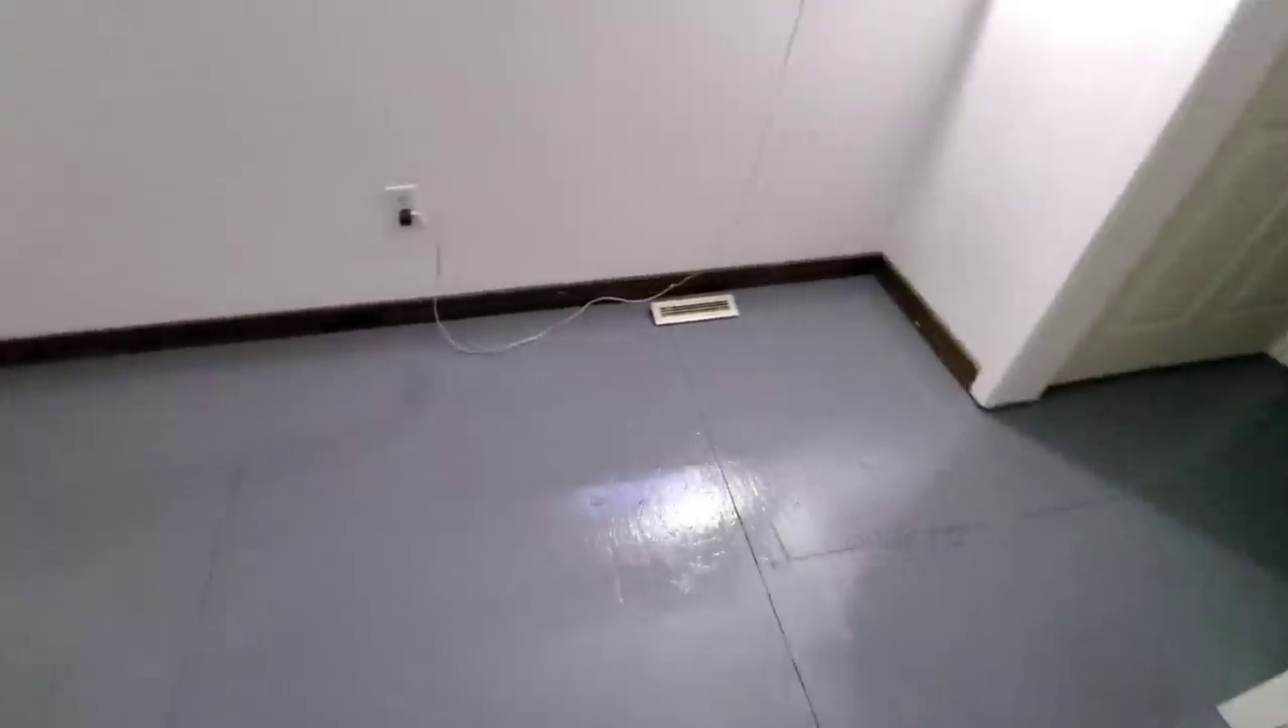Not tacky anymore, very shiny, baseboards are back in place, the vents are back in place.